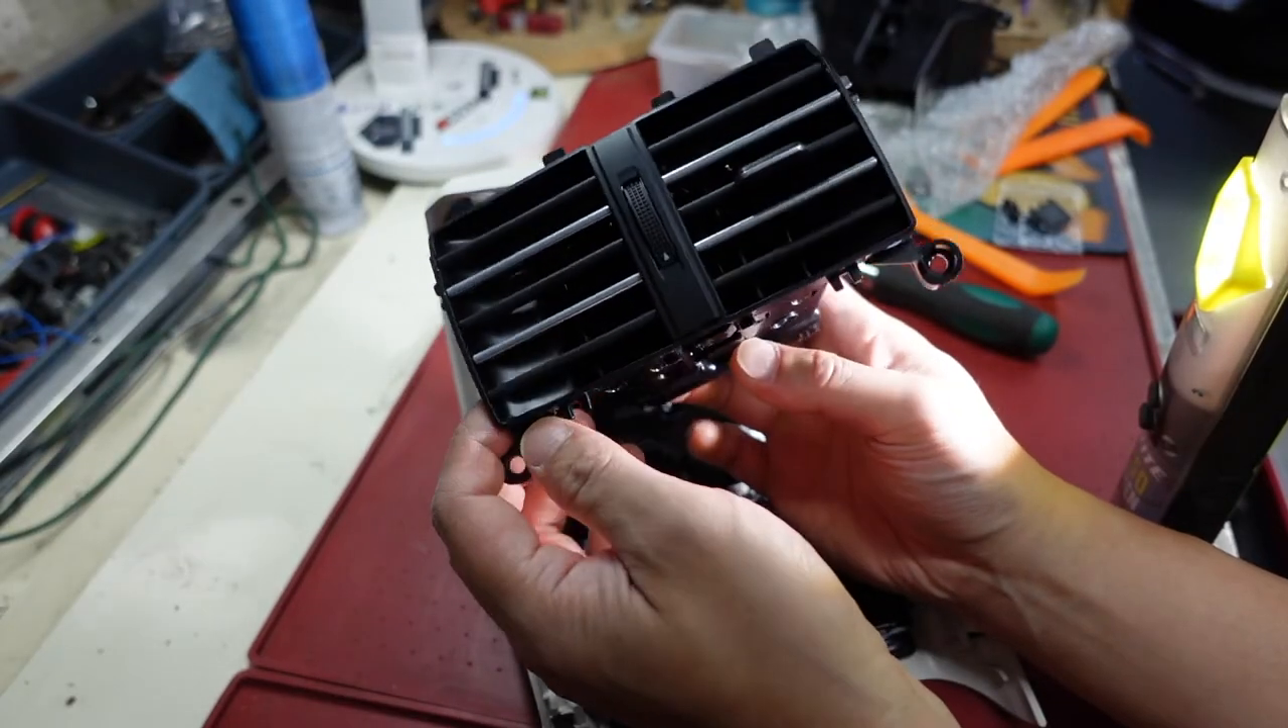So you've got the vent out two clips at the bottom levers out anchored in by these four prongs at the top.